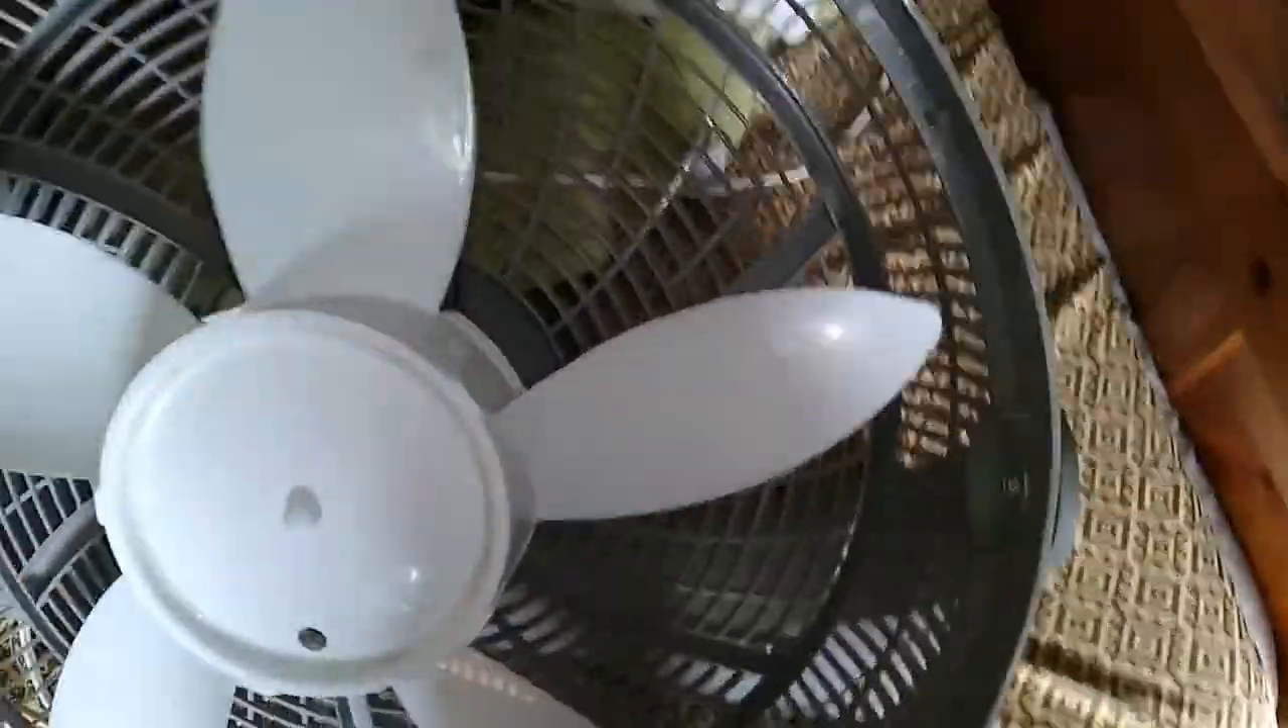Front cover is off i can get to the blade.